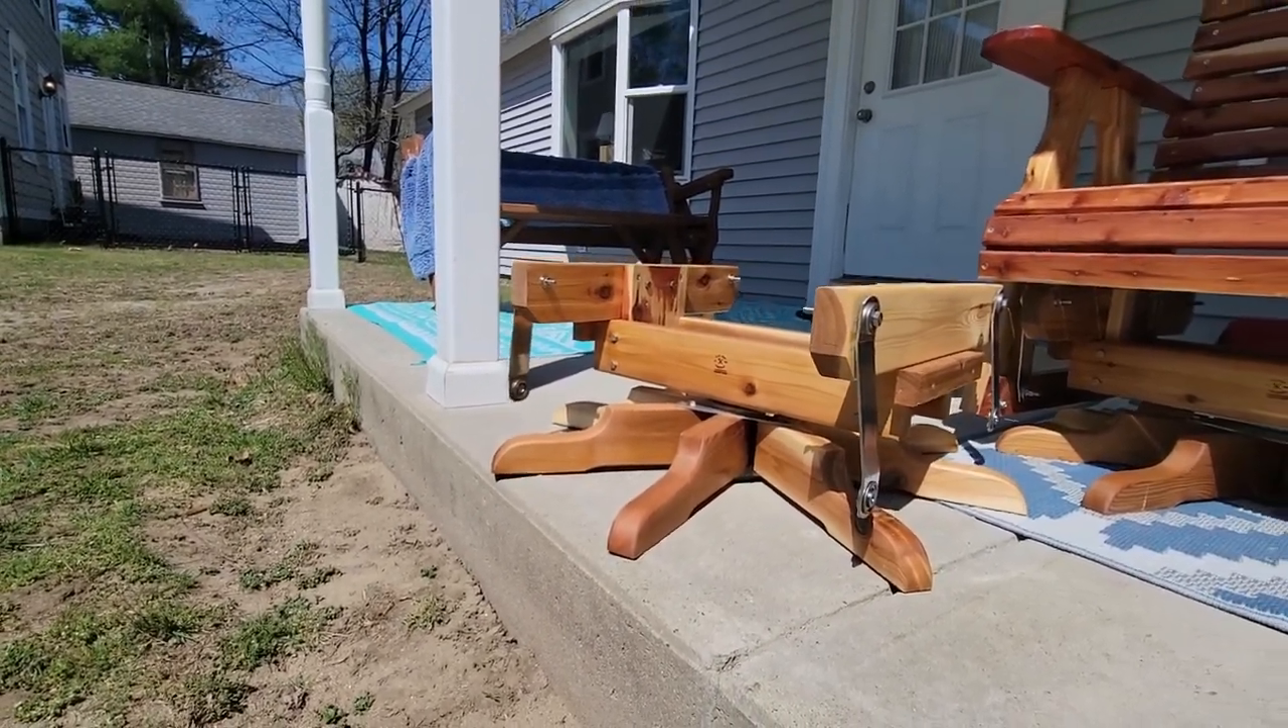I have the glider hardware on, and I'm getting ready to mount the second chair to this base.